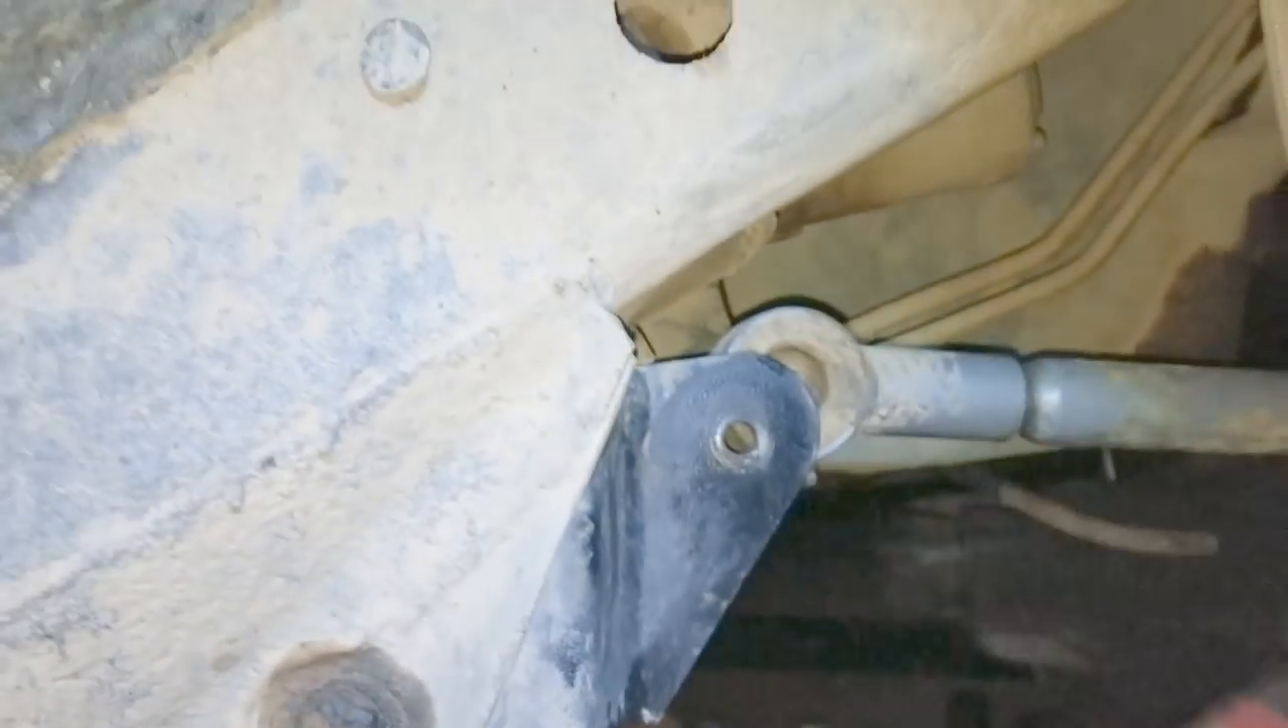You can see how far off the hole is.